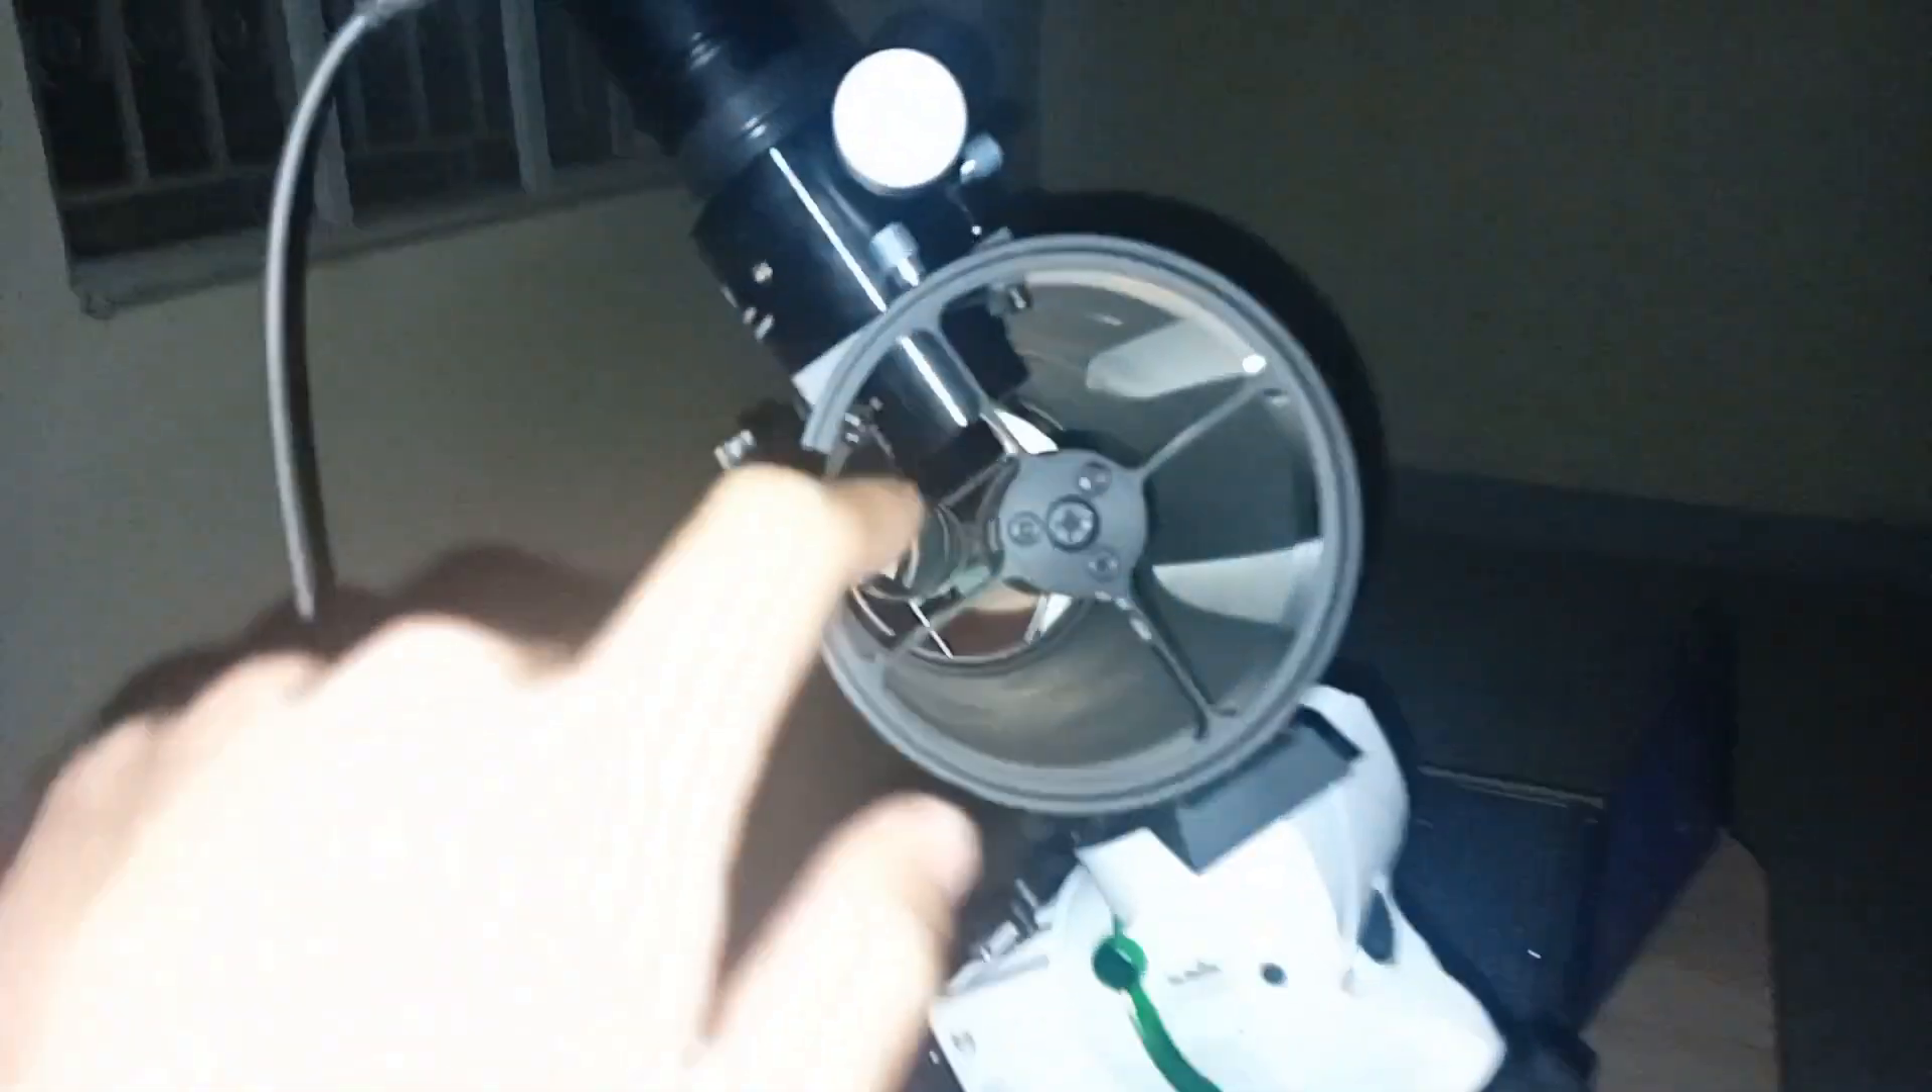As you can see there's a bit of draw tube sticking out and i may chop it off because it's blocking a bit of the mirror.